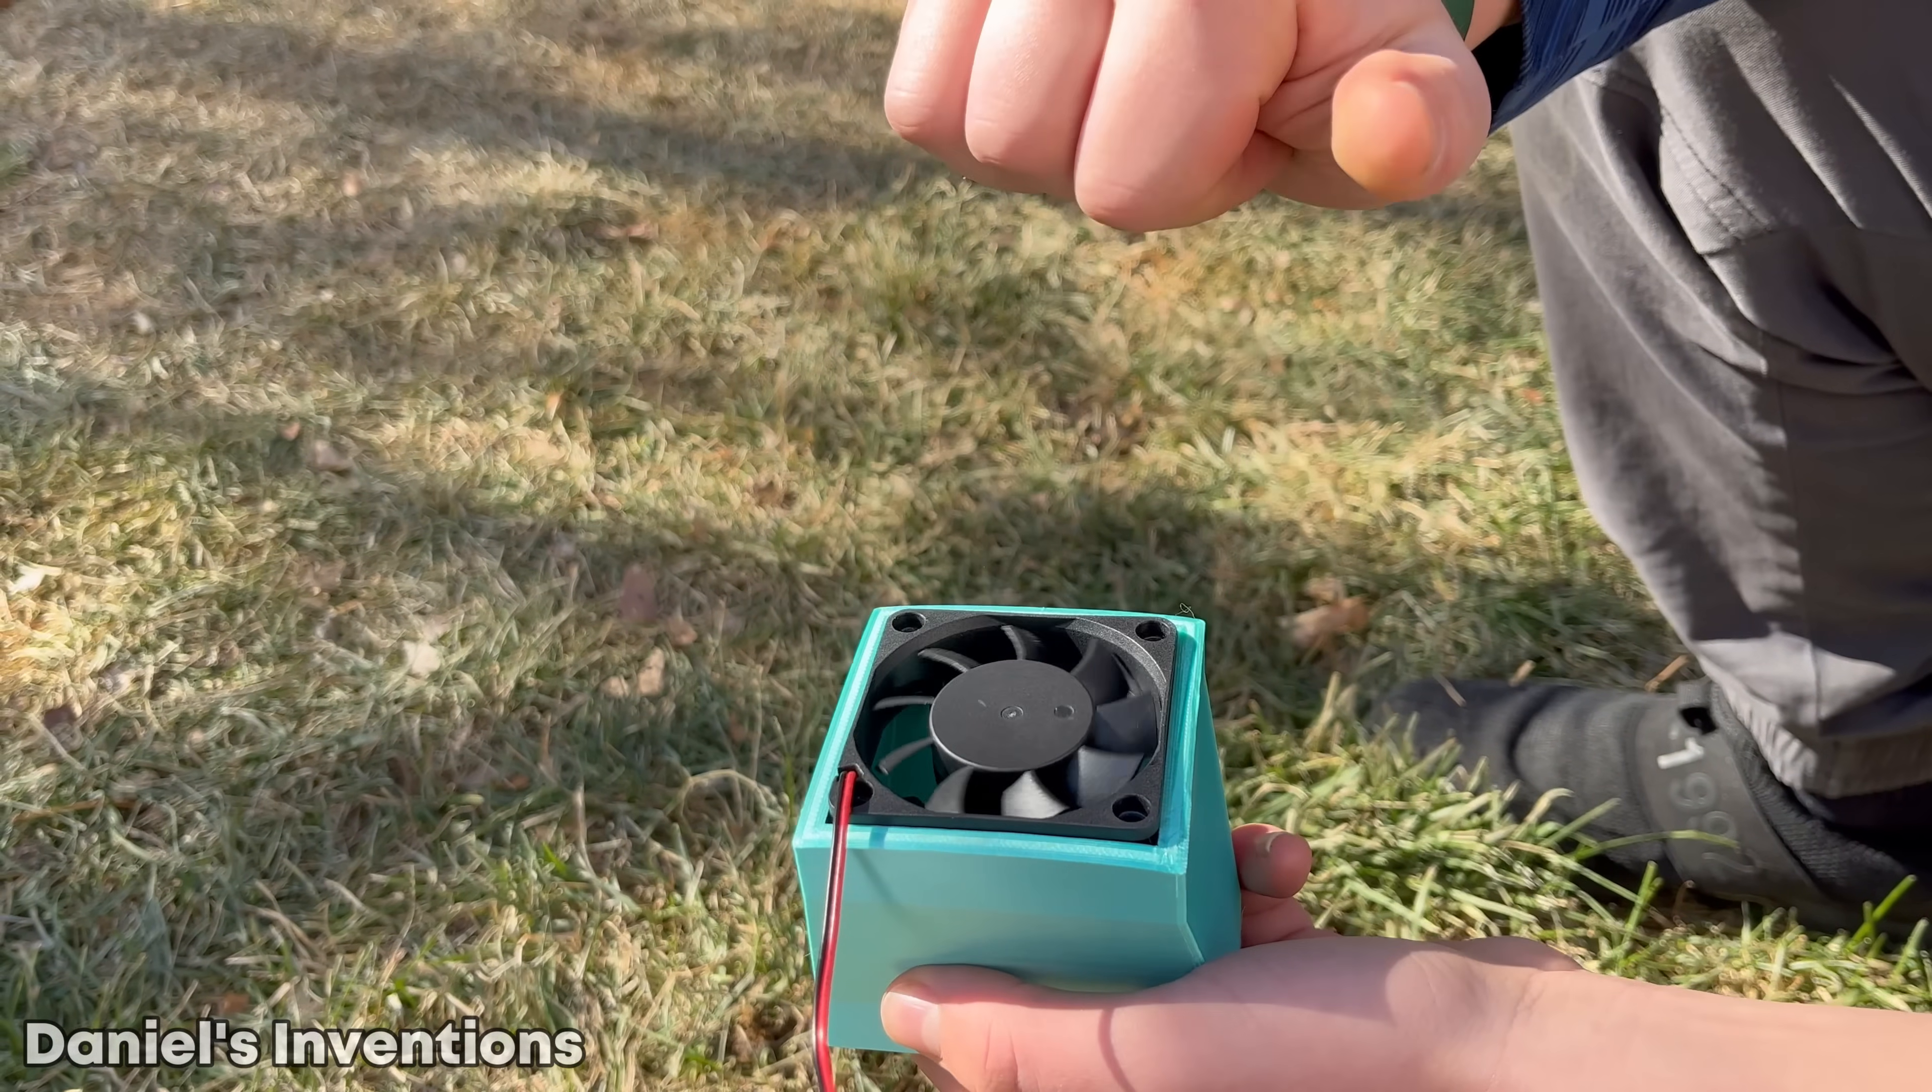The fan support is finished and they fit perfectly together.